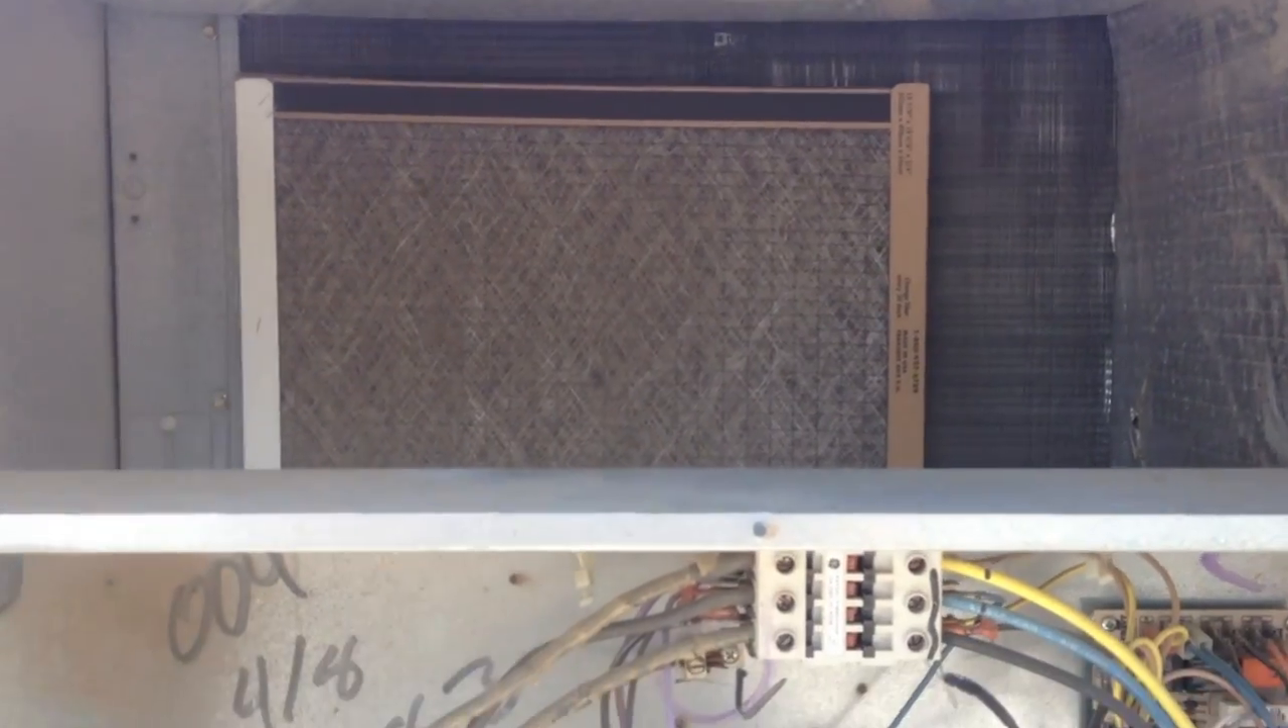Somebody put the wrong filters in here too they're not even the right size.